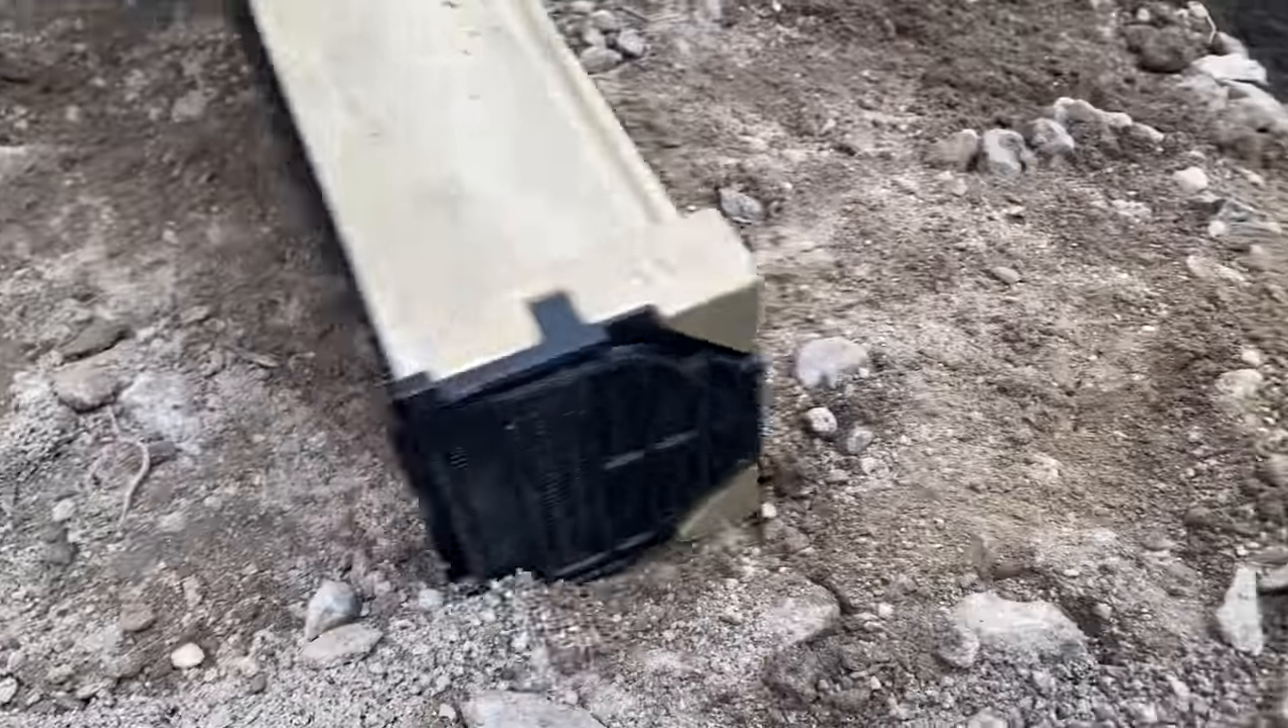An den Enden wurde hier solch eine Endkappe durch Einklicken in die Ablaufrinne befestigt.